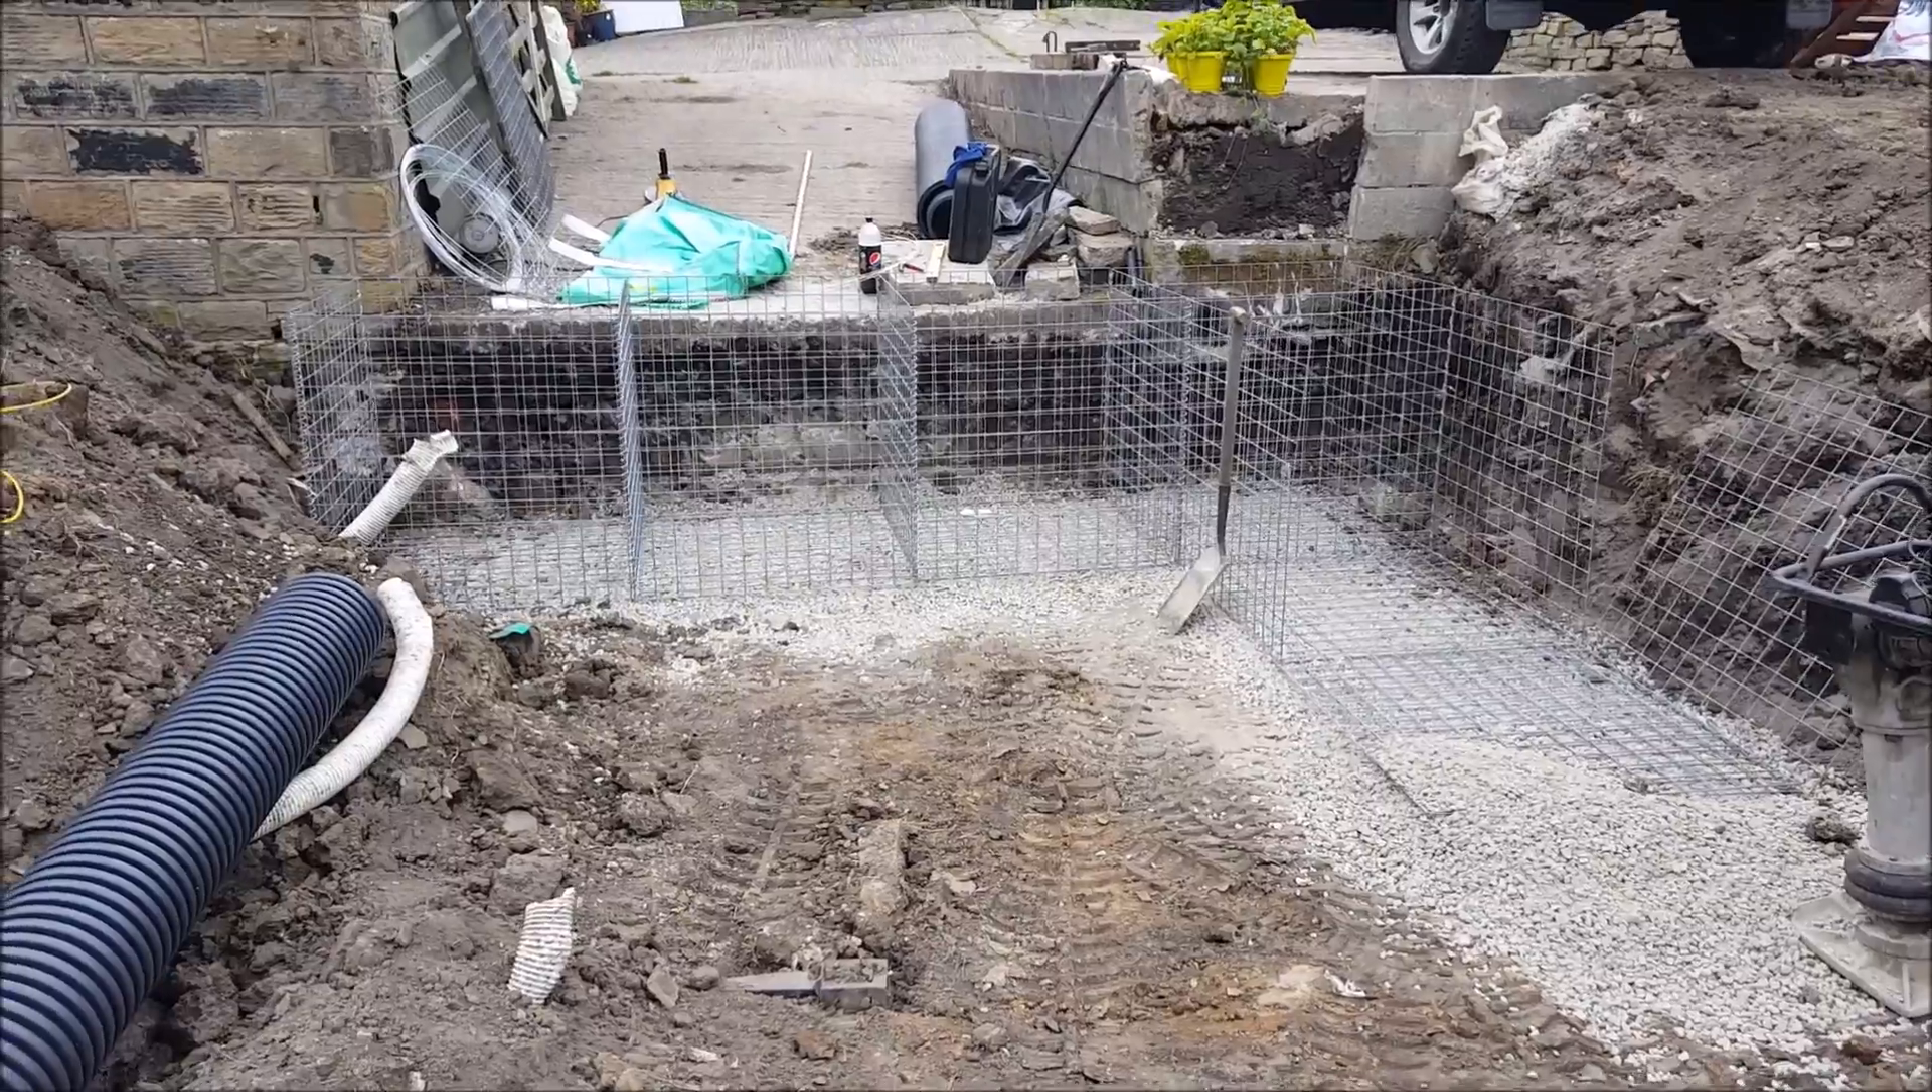Okay so we've got four baskets in so far just about to start filling them.